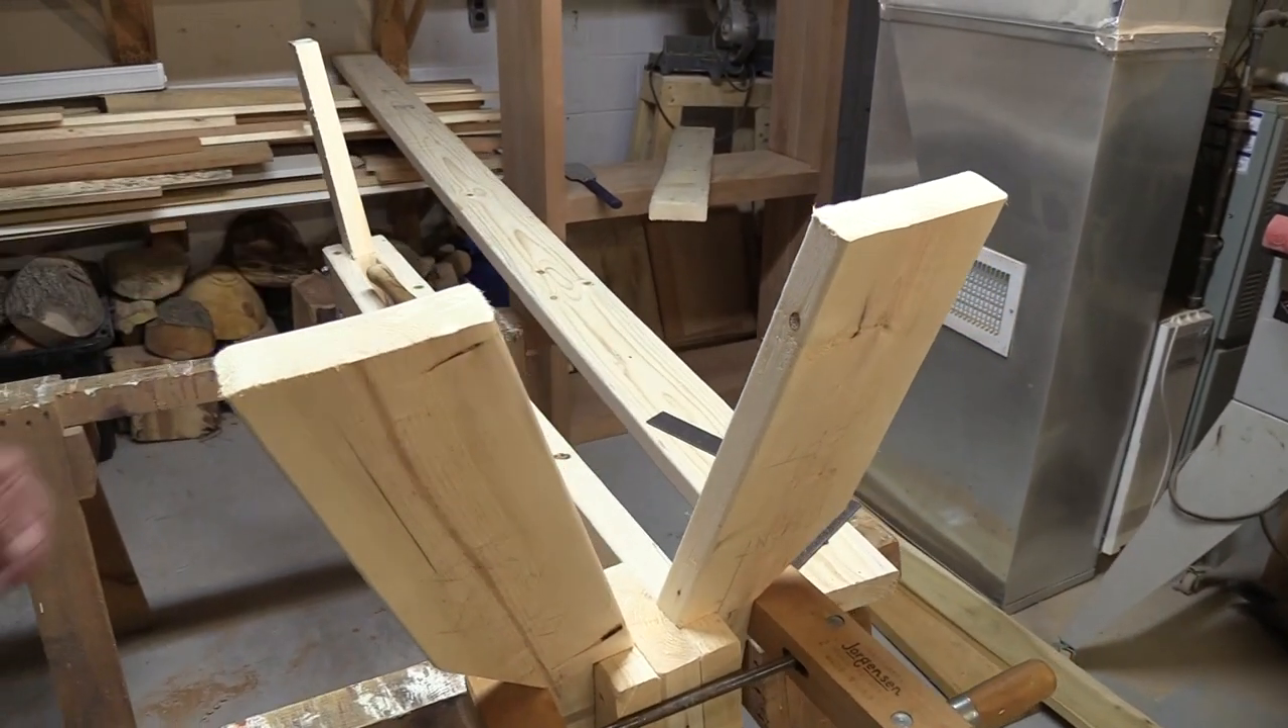So we've got the front legs clamped in place here now.